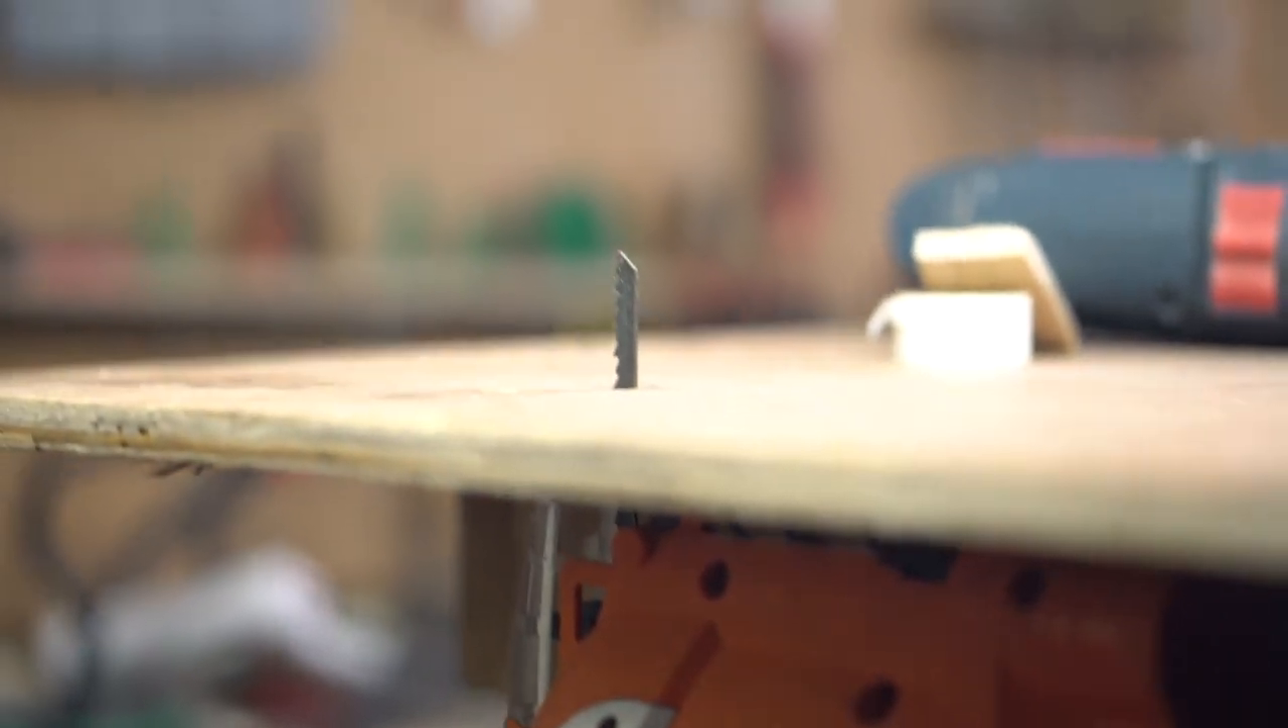The jigsaw was placed under the table upside down with the blade popping out of the hole that I had just made.